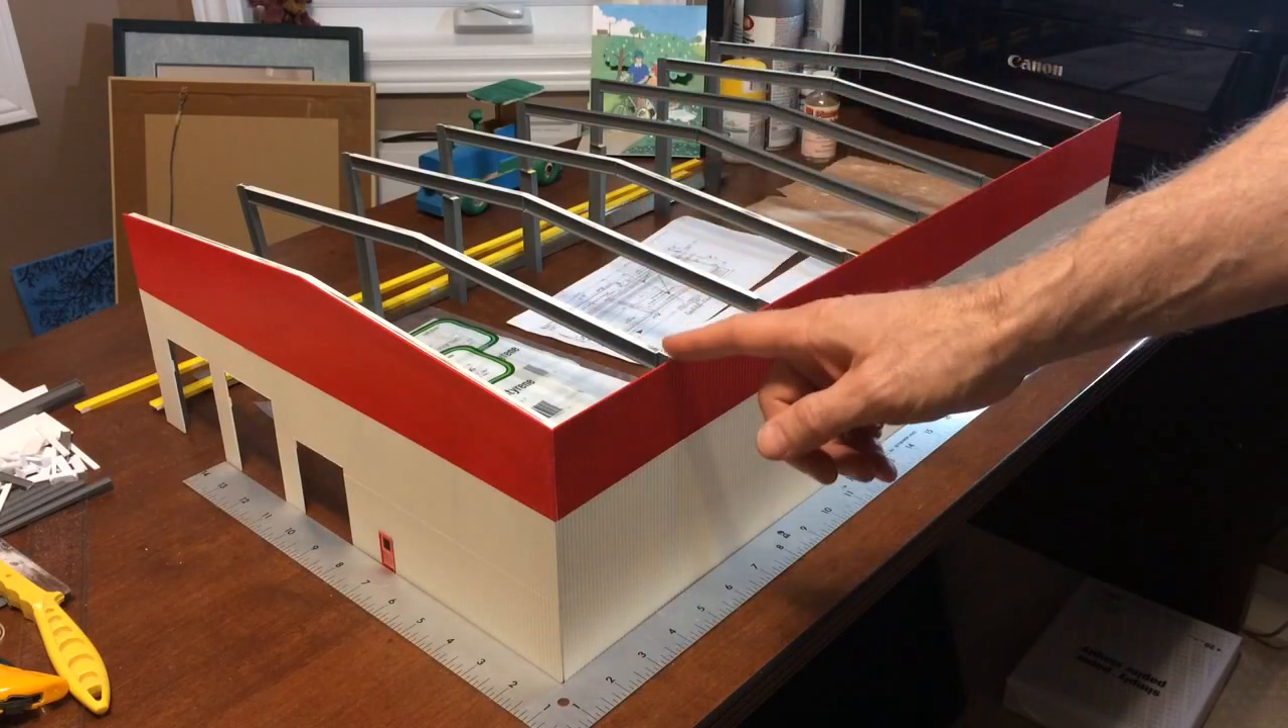And all of our column beam sections will be in place. All right, now we have all of our roof and column superstructure elements glued to the side wall.